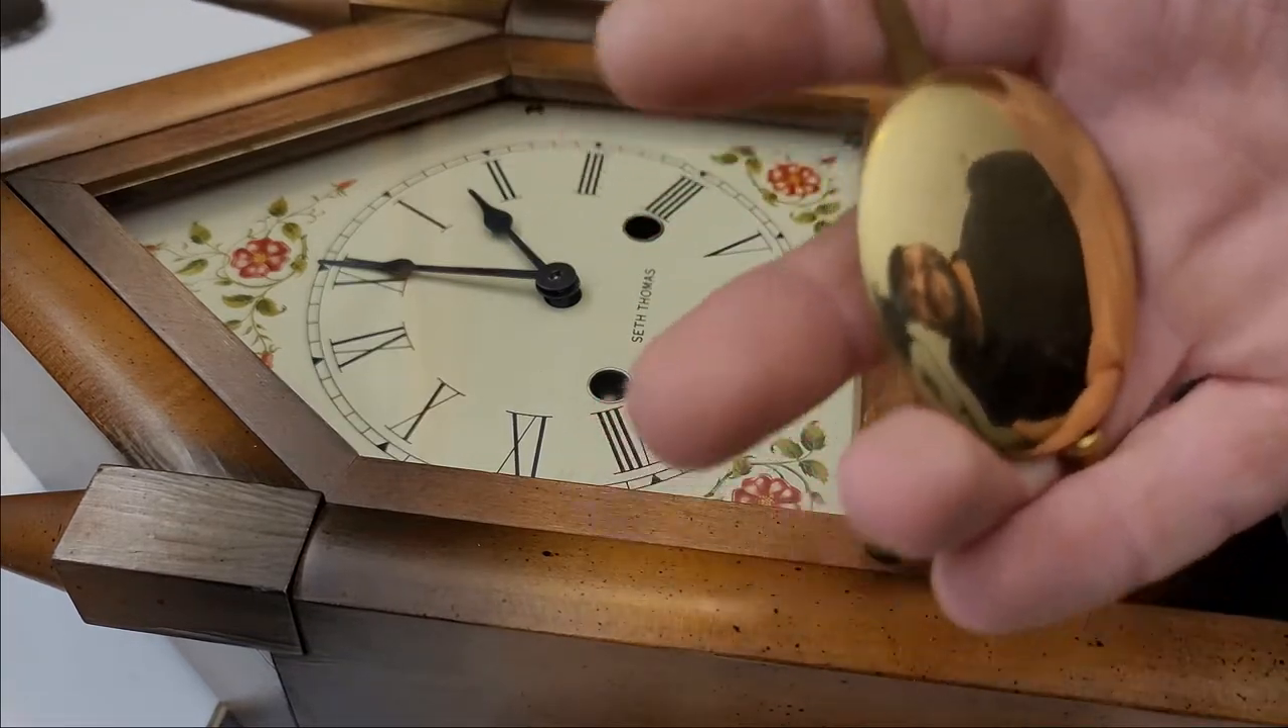All right, so I already removed the pendulum.